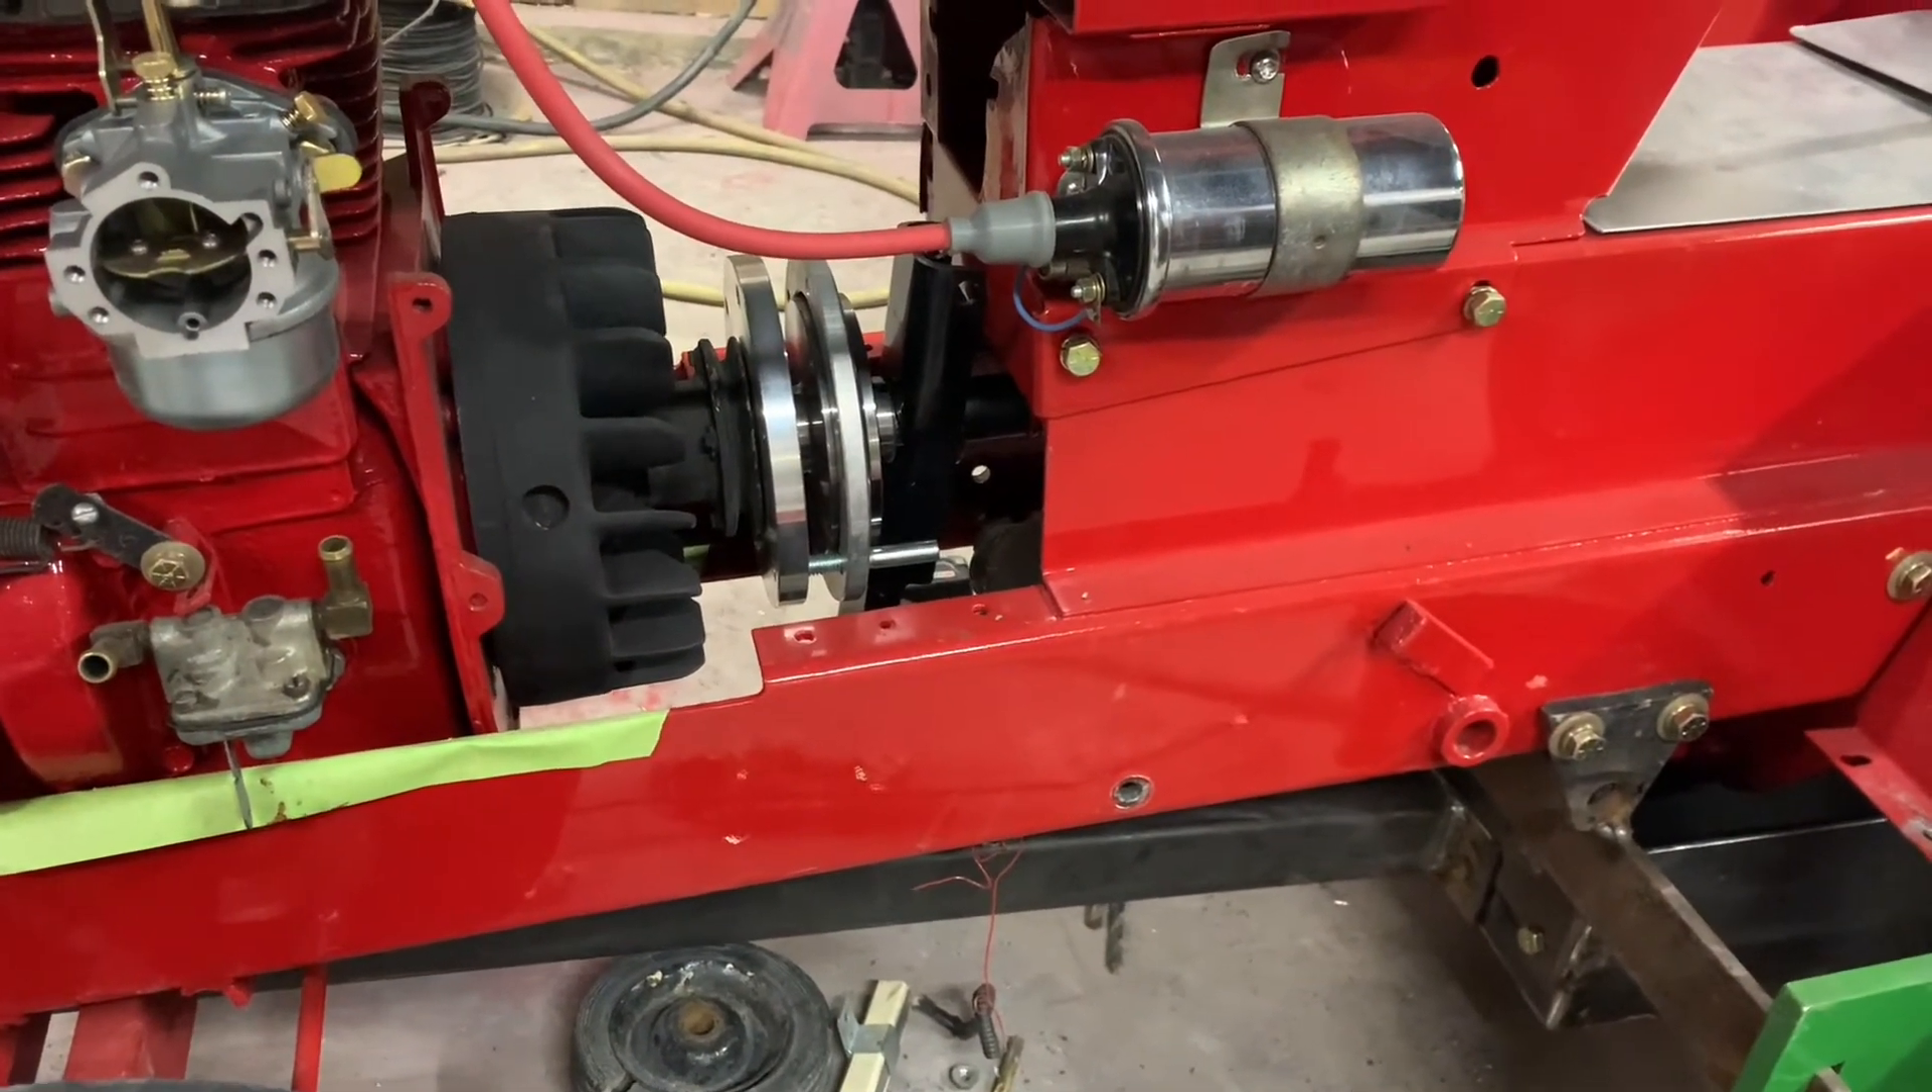And then you can also see, I'll touch on this now that I just noticed it, but I did get my coil mounted, but there's my clutch.